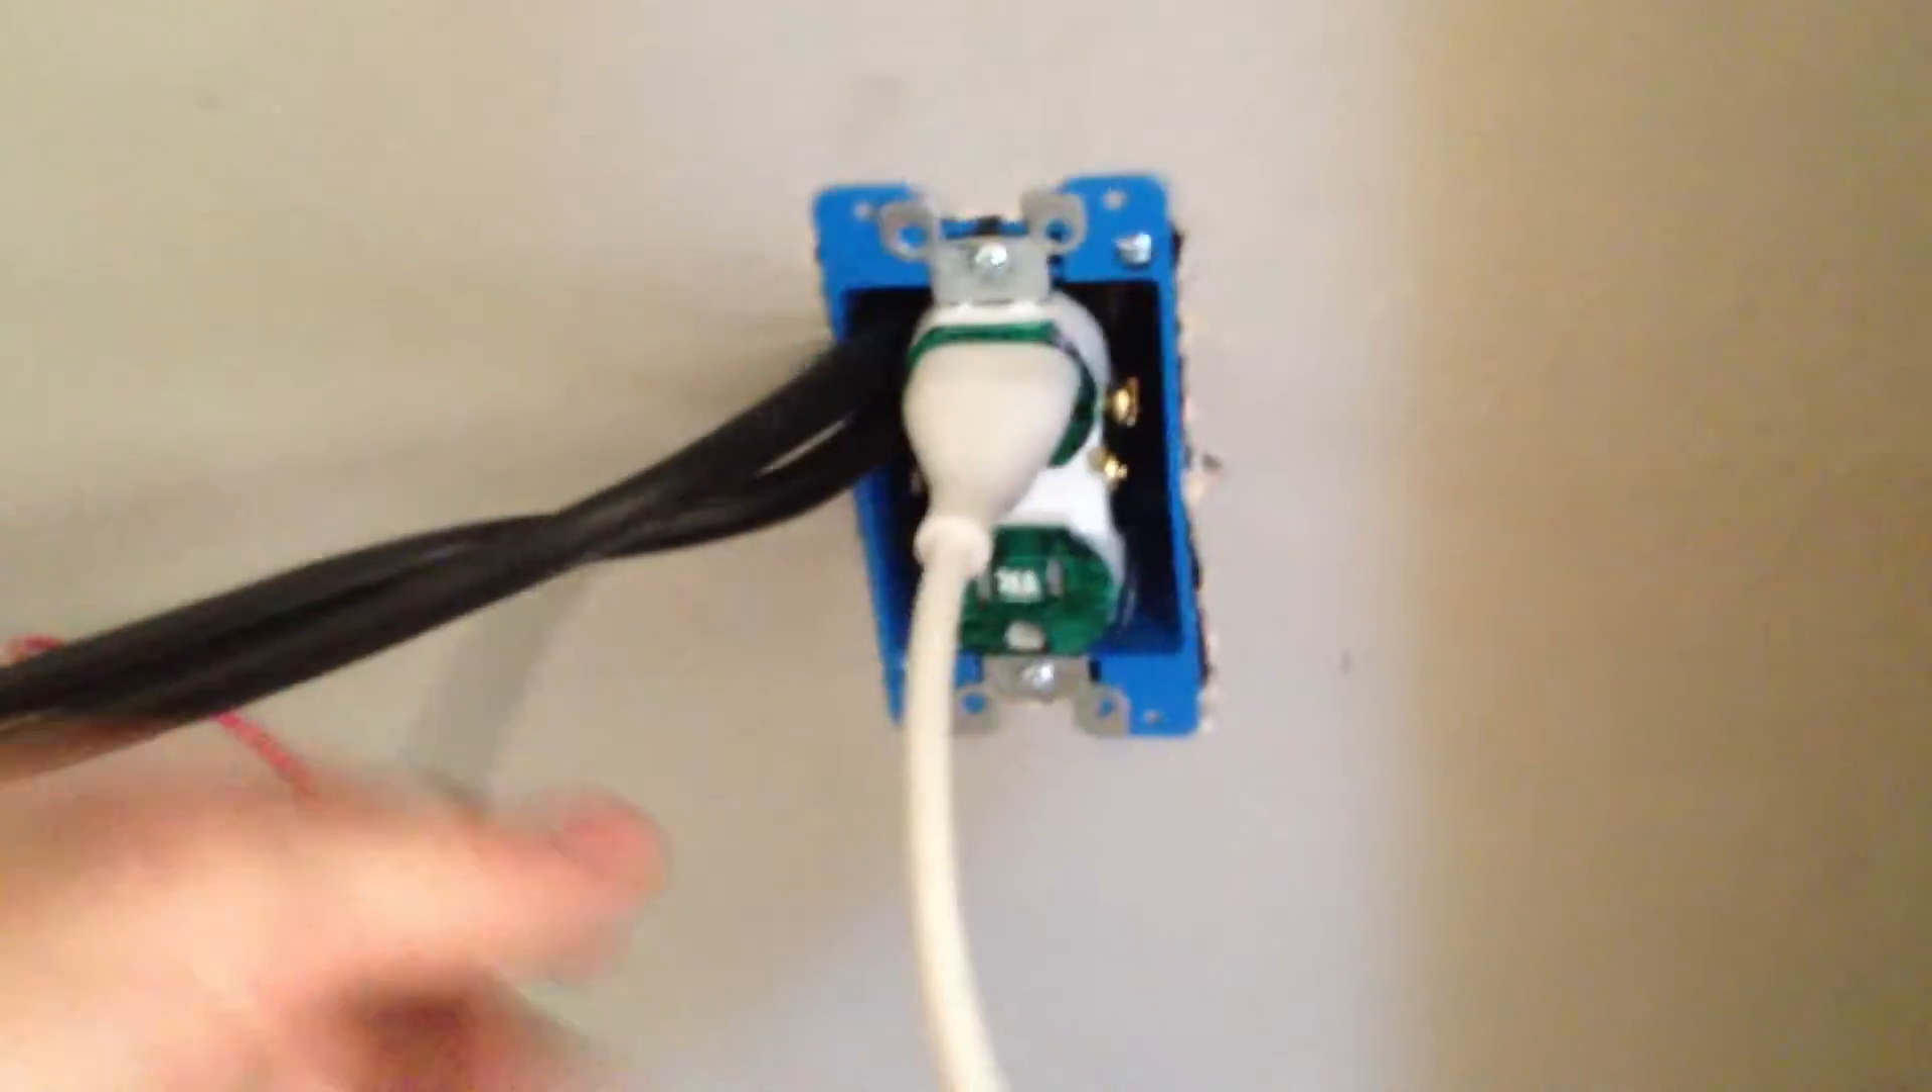And then you can see inside my house, here's the plug. I haven't finished putting a plate on it yet.